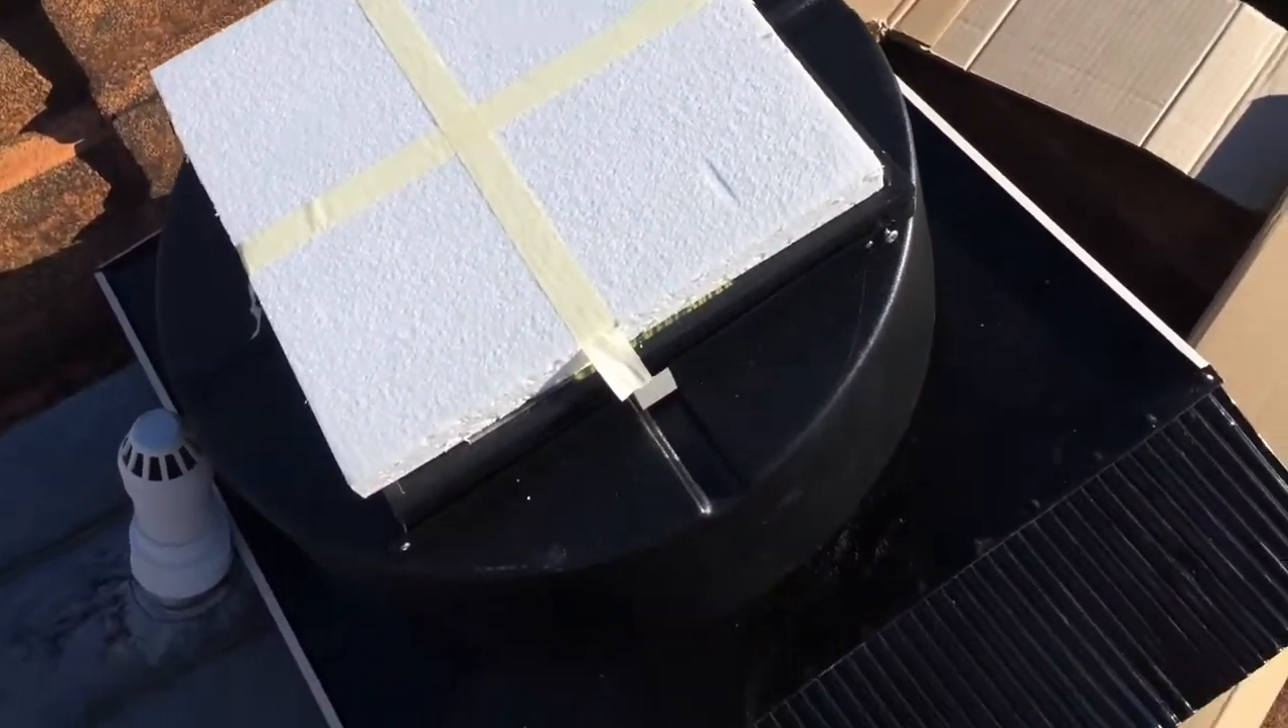I haven't taken the solar panel cover off yet so it doesn't start up the motor.